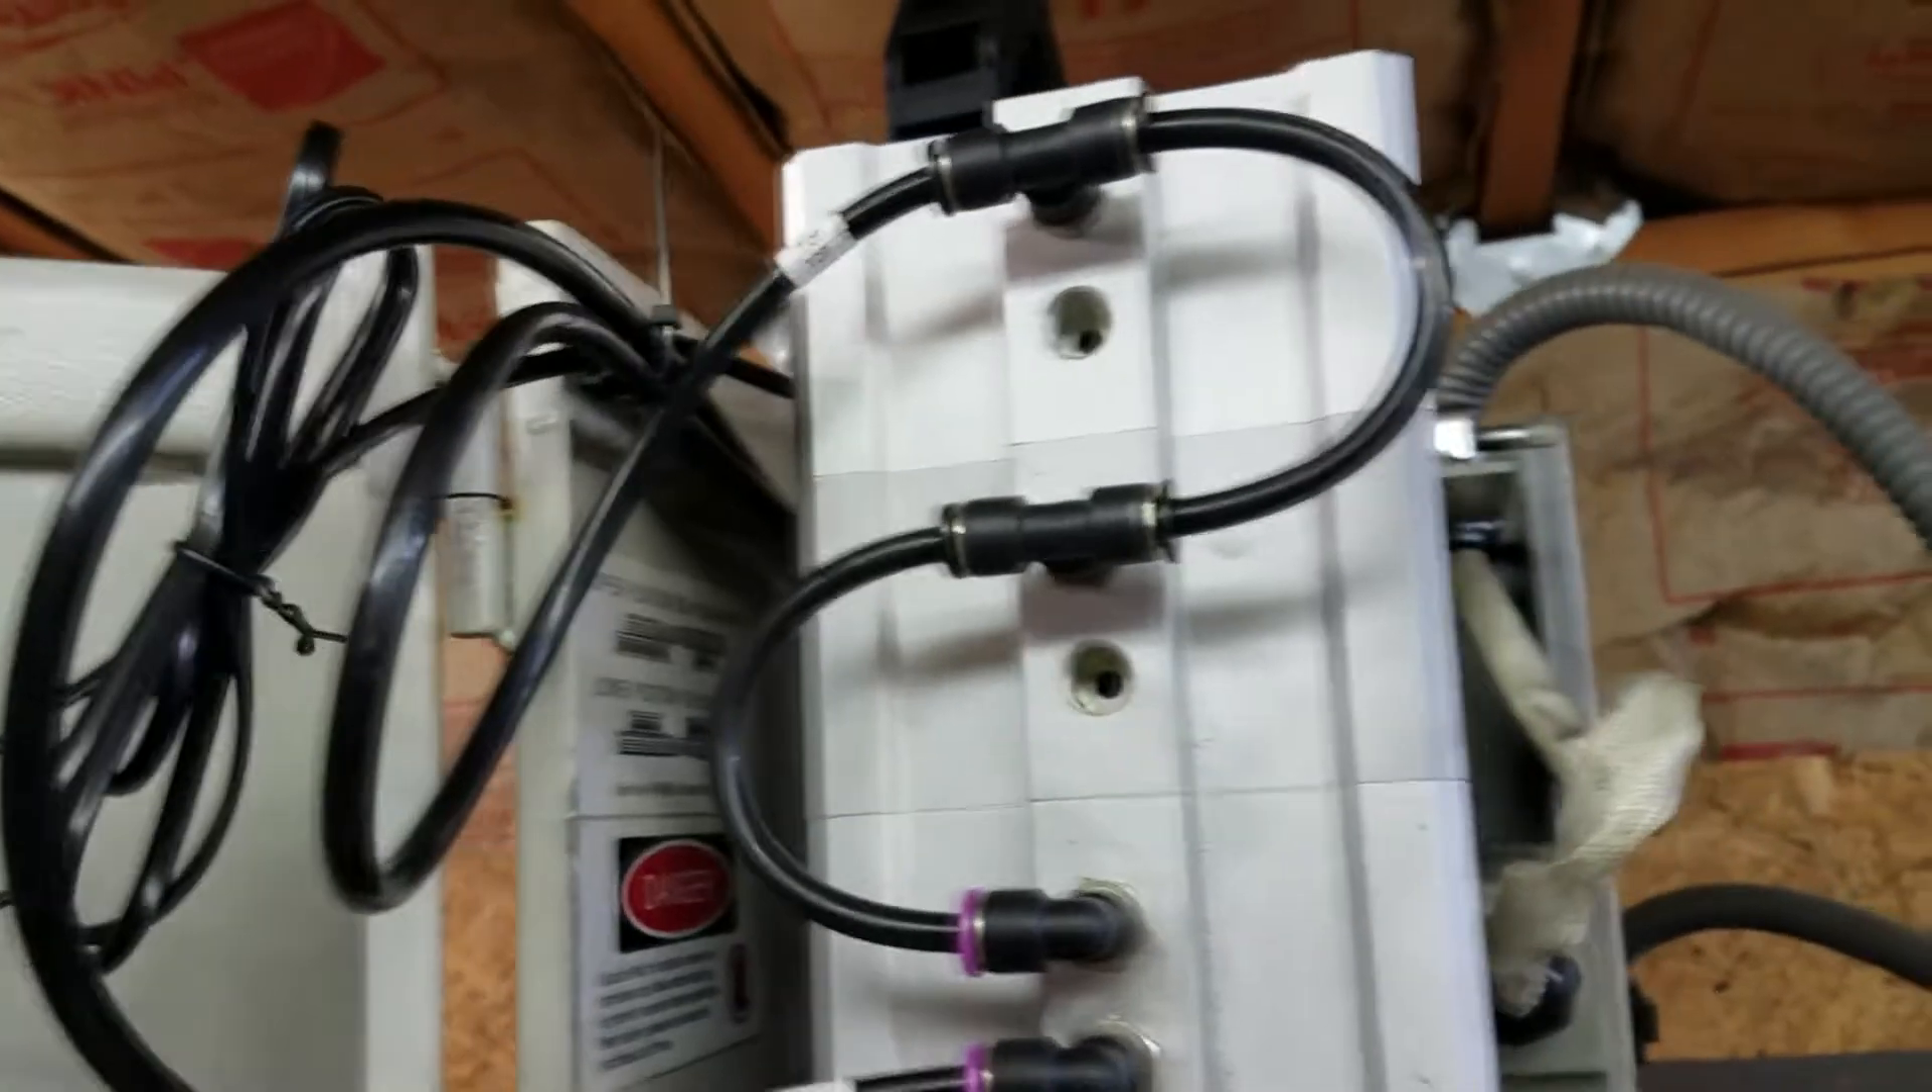So, I went and, uh, hooked up the hoses, the top and the bottom.